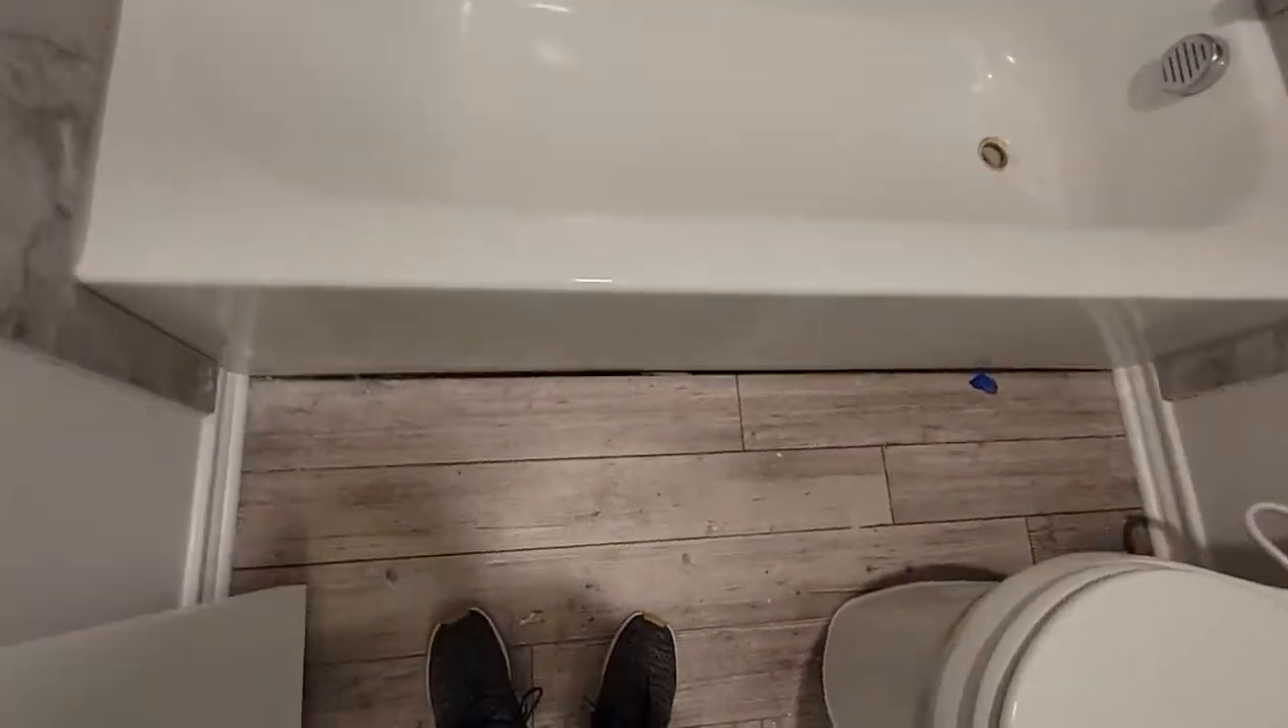And then shower. I need to finish this out. I've got a little gap here.